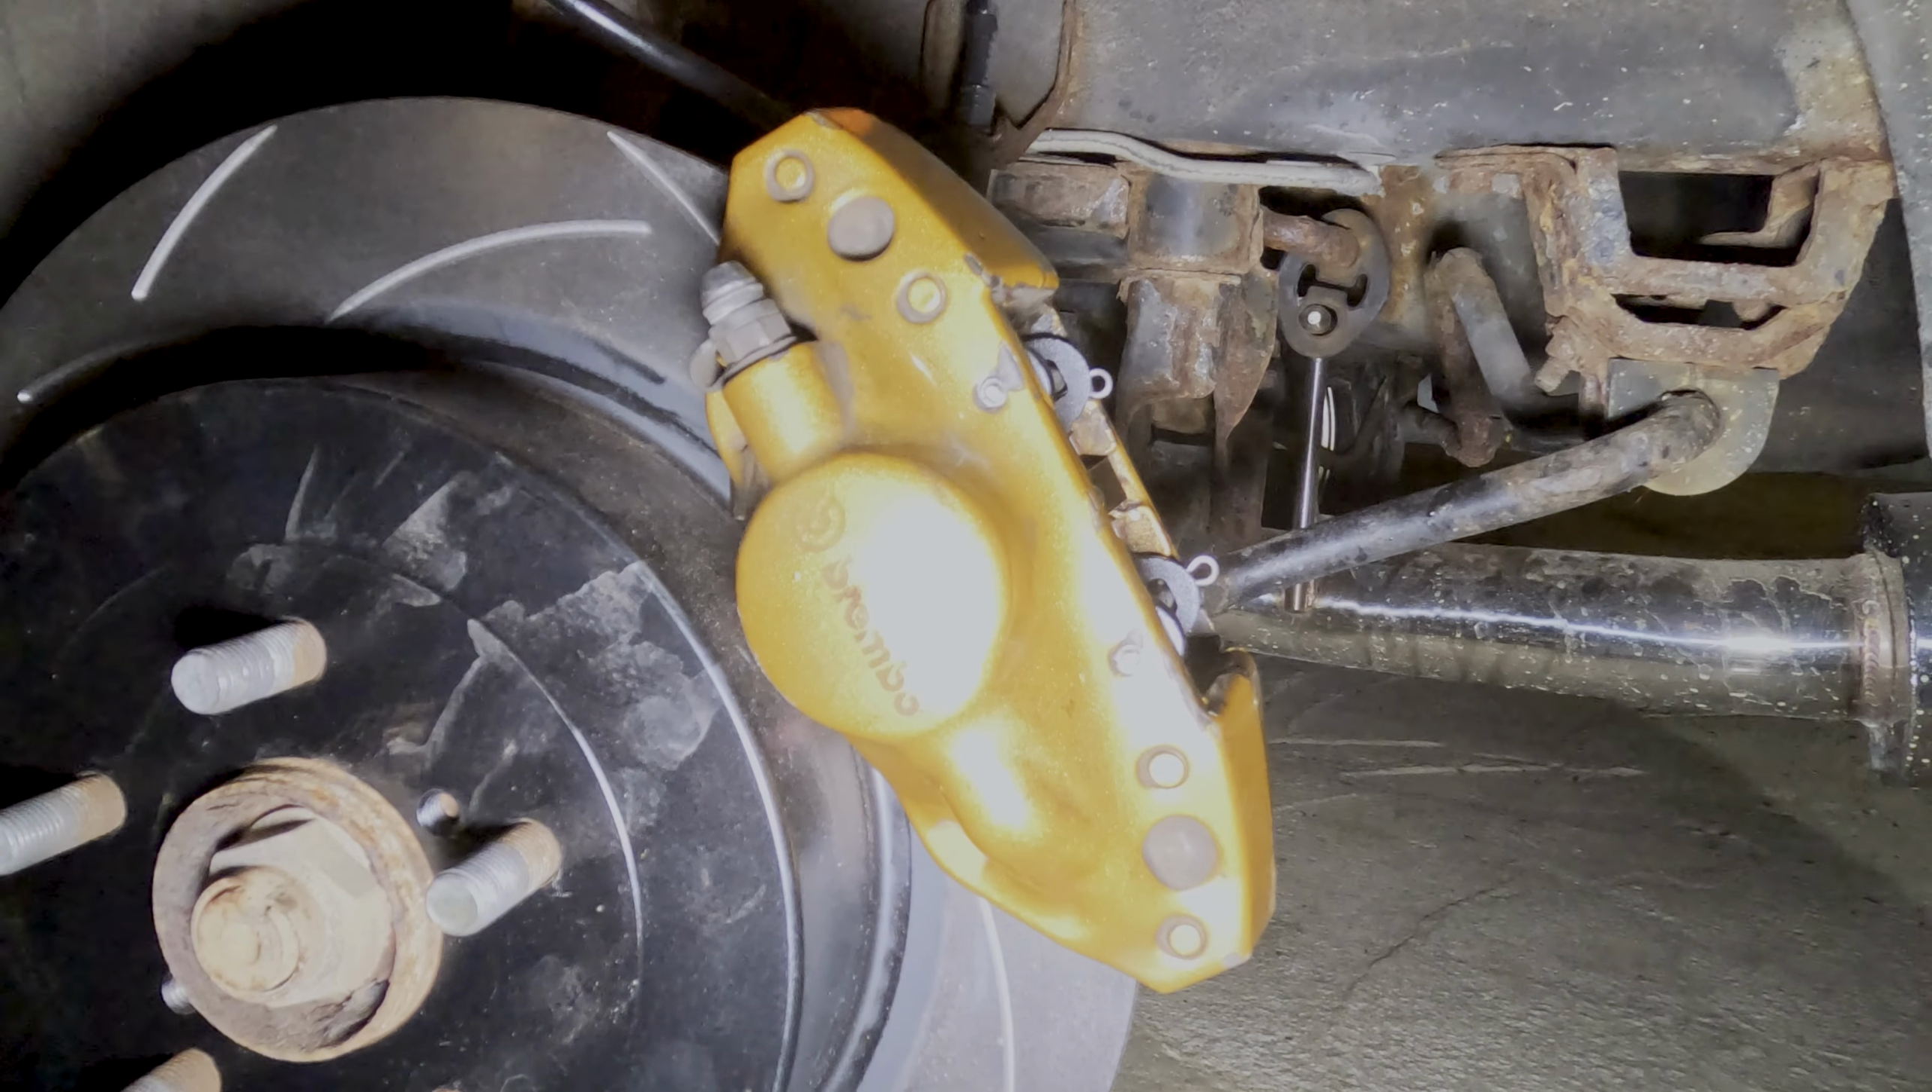And I got the caliper fully installed and everything's all set to go.